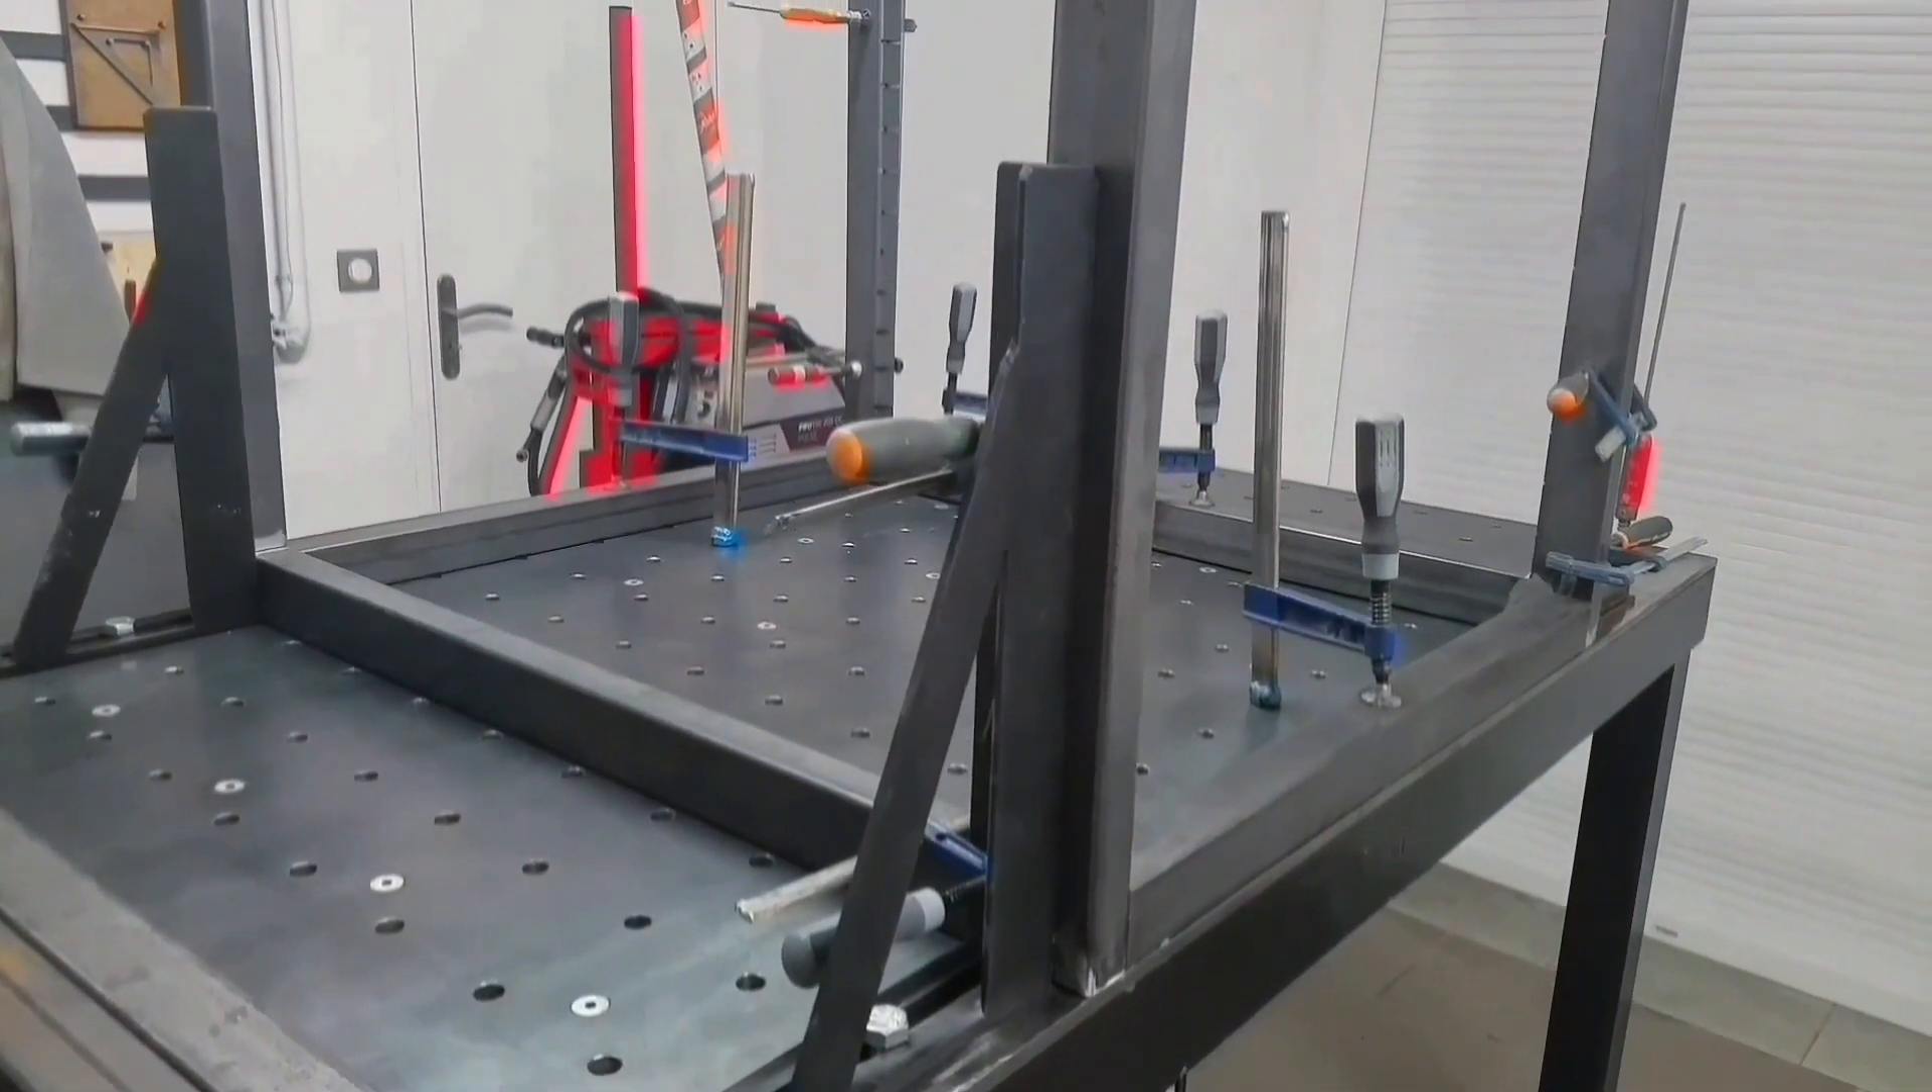J'ai terminé mes cadres et monté le tout sur ma table de soudure.